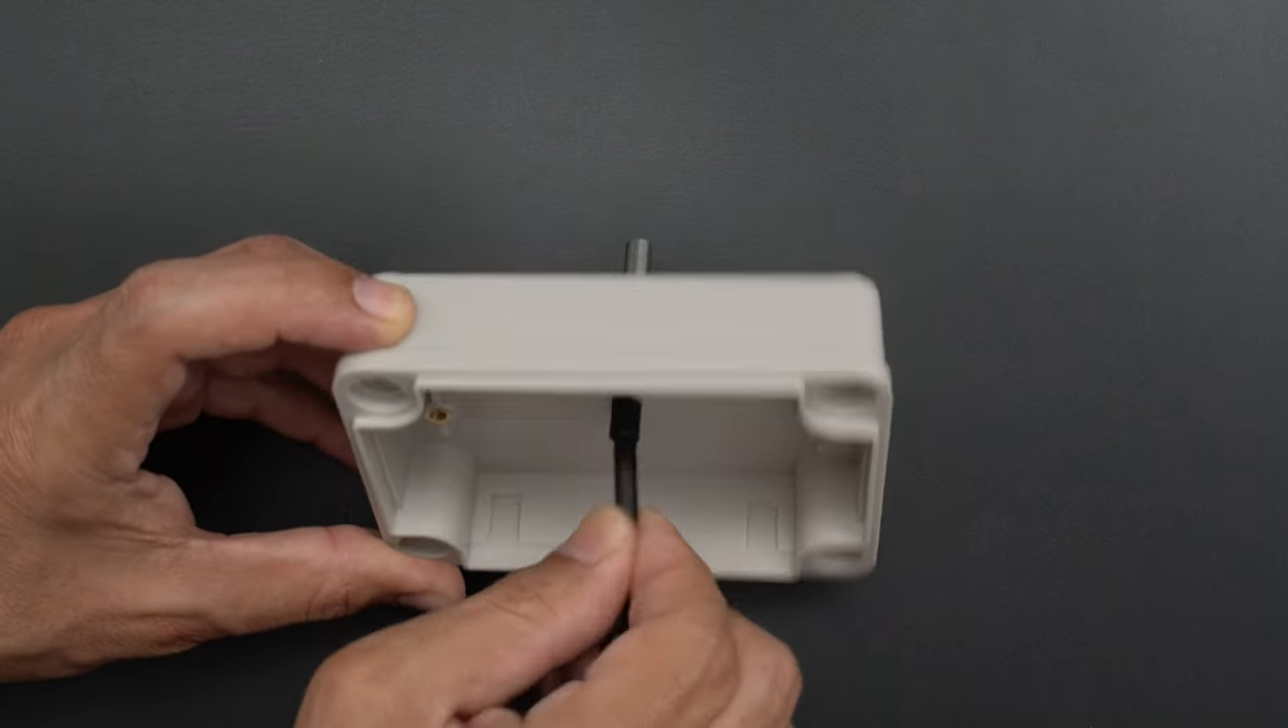The DS18B20 sensor is inserted through the drilled hole.